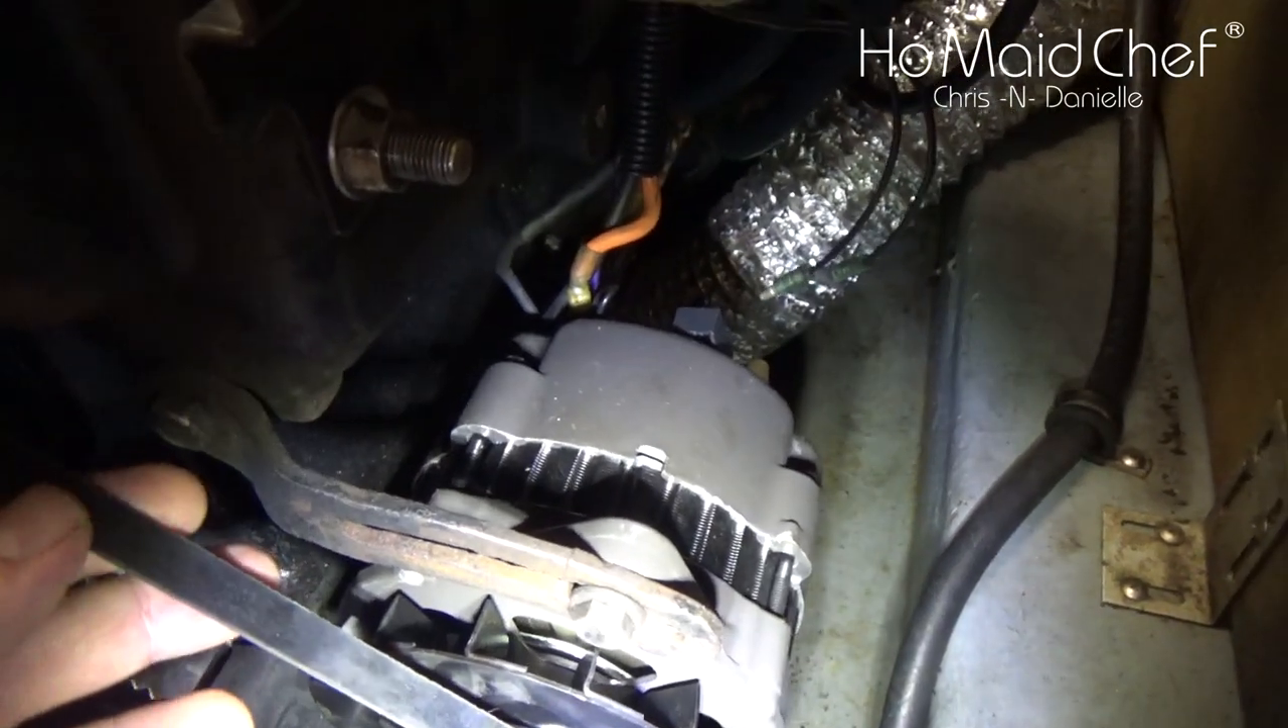So as you can see, we have a brand new alternator installed.